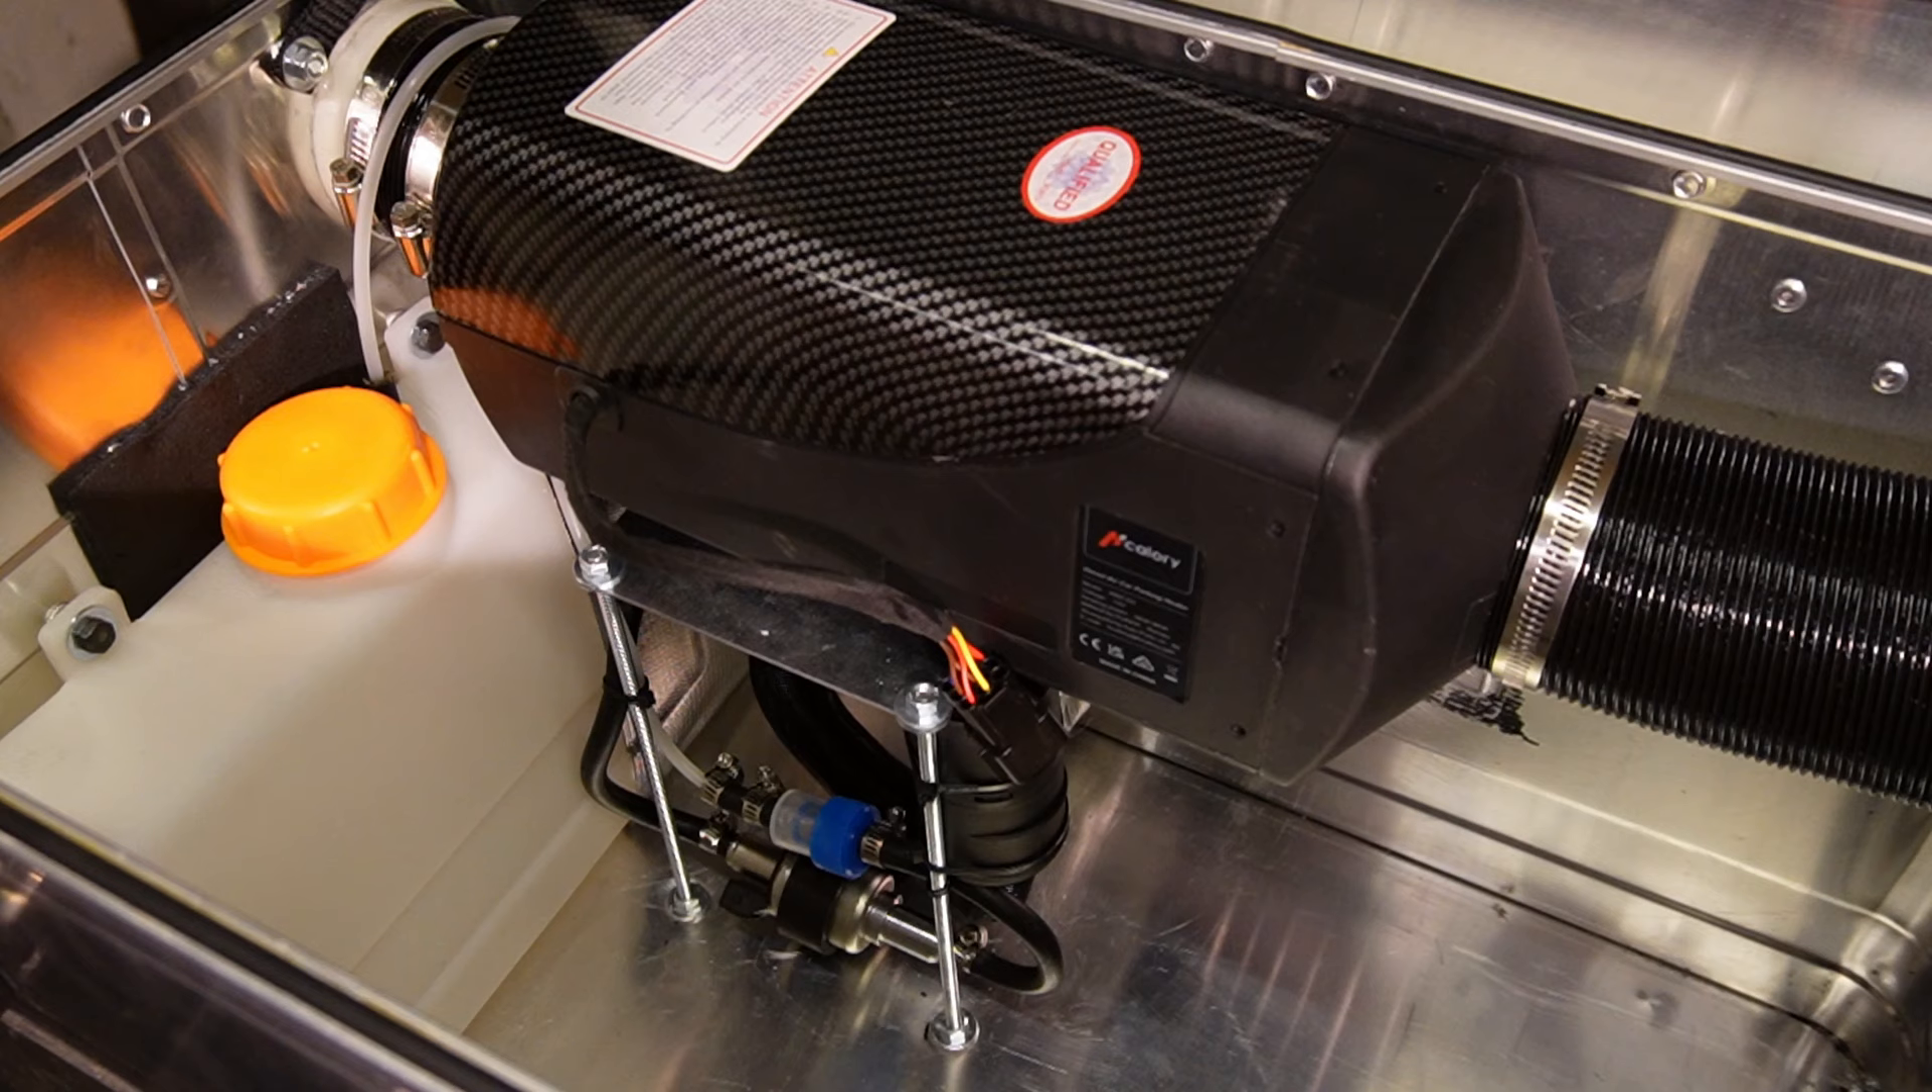Heizung ist drin, wie man sieht. Der Tank auch.